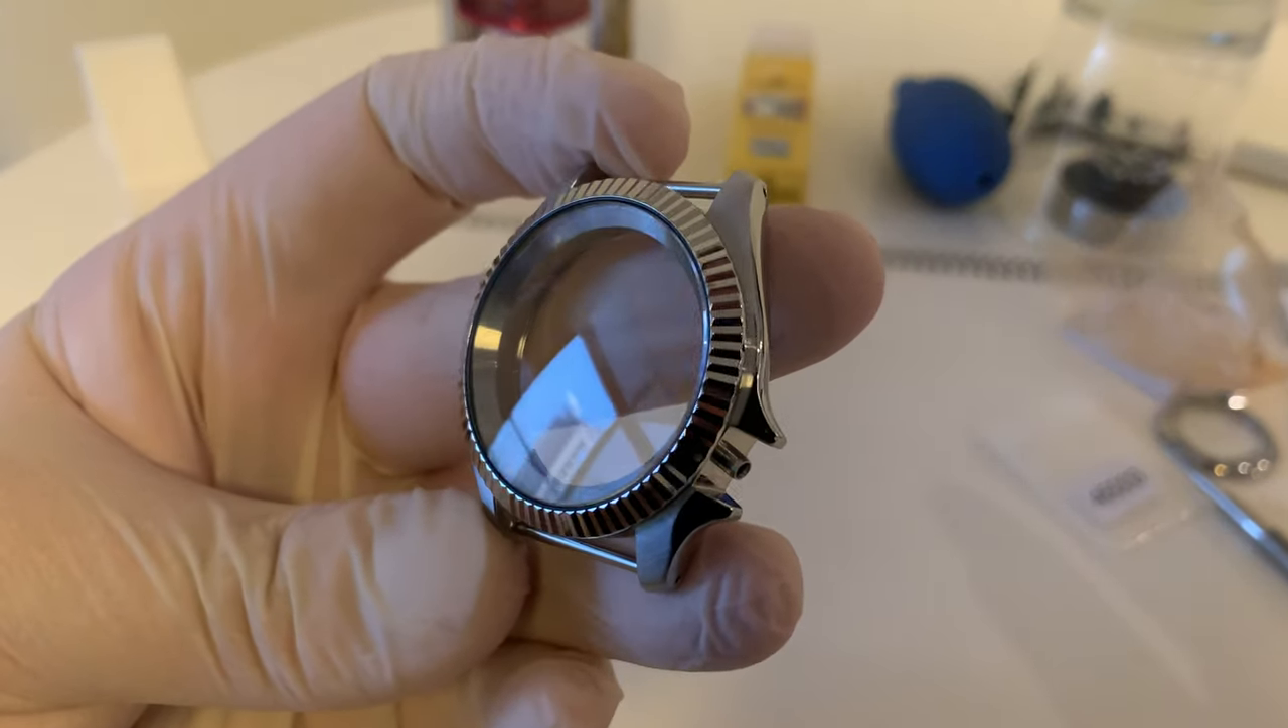So there you go guys the crystal is in and is looking really really nice.